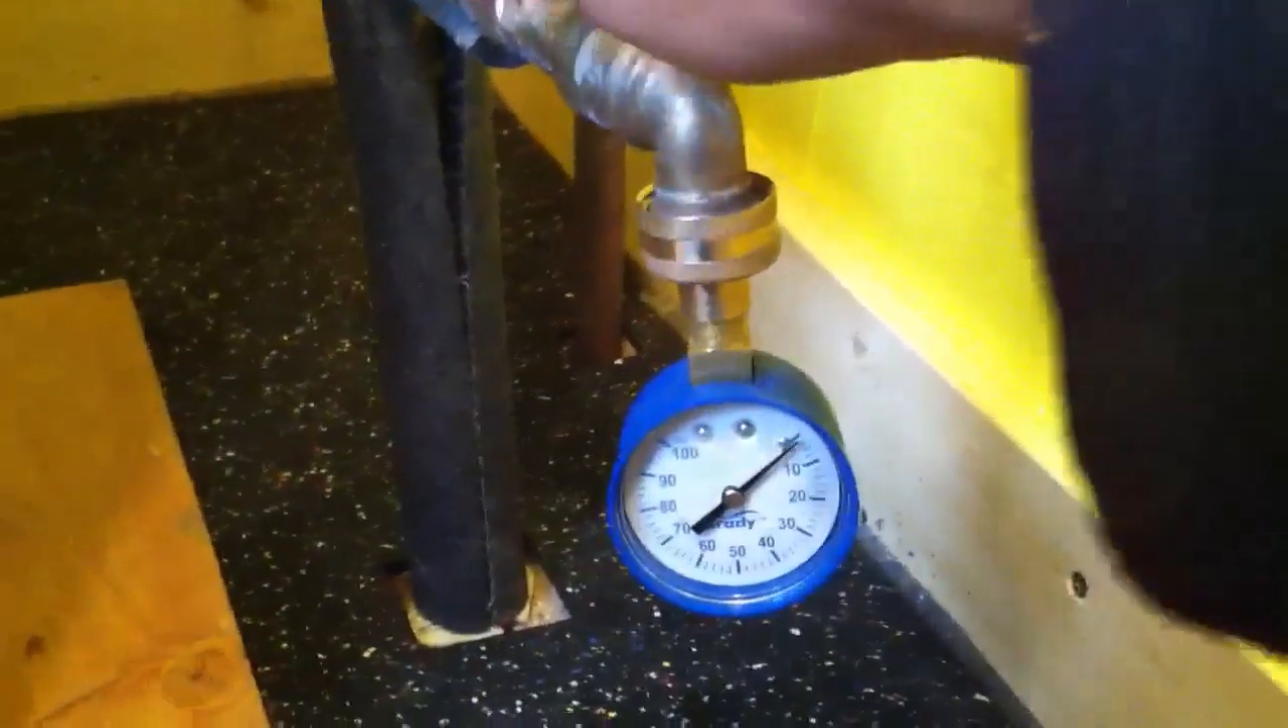Okay put on I screwed on my little water pressure tester and I'll open the valve and should be around 50 psi since that's what the uh uh reducer valve uh came preset at.